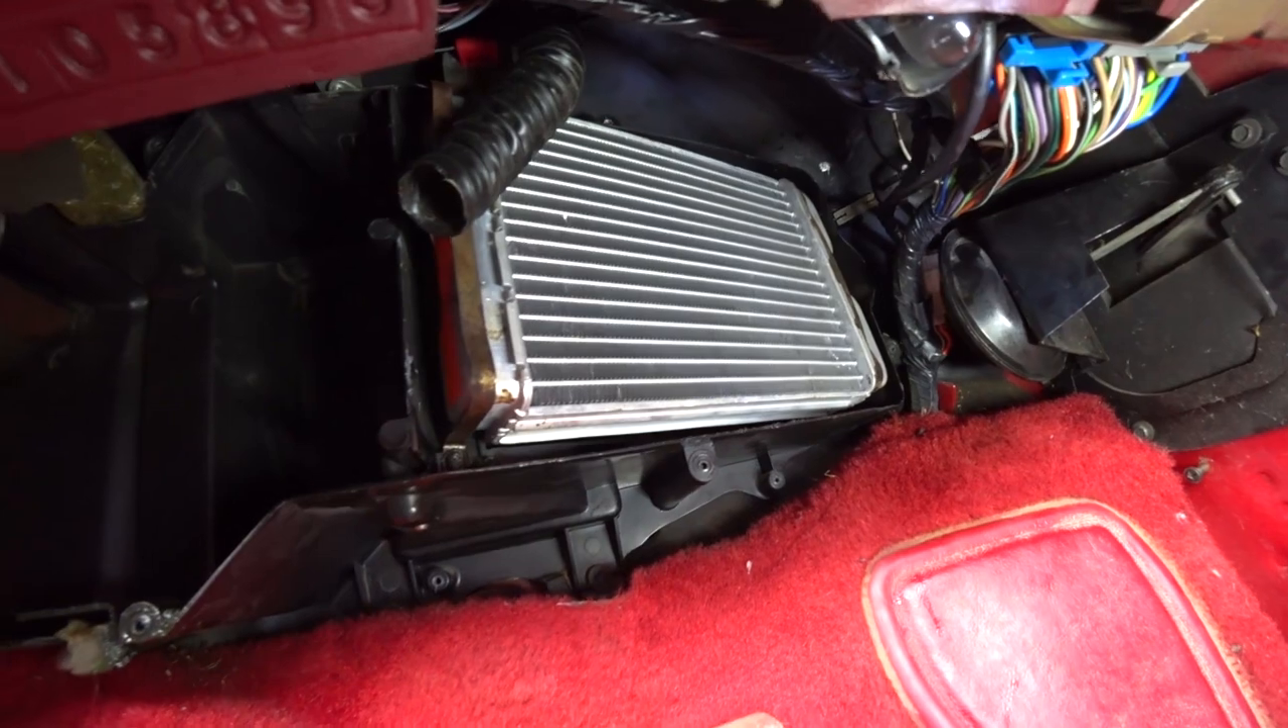You can see the new heater core in there.